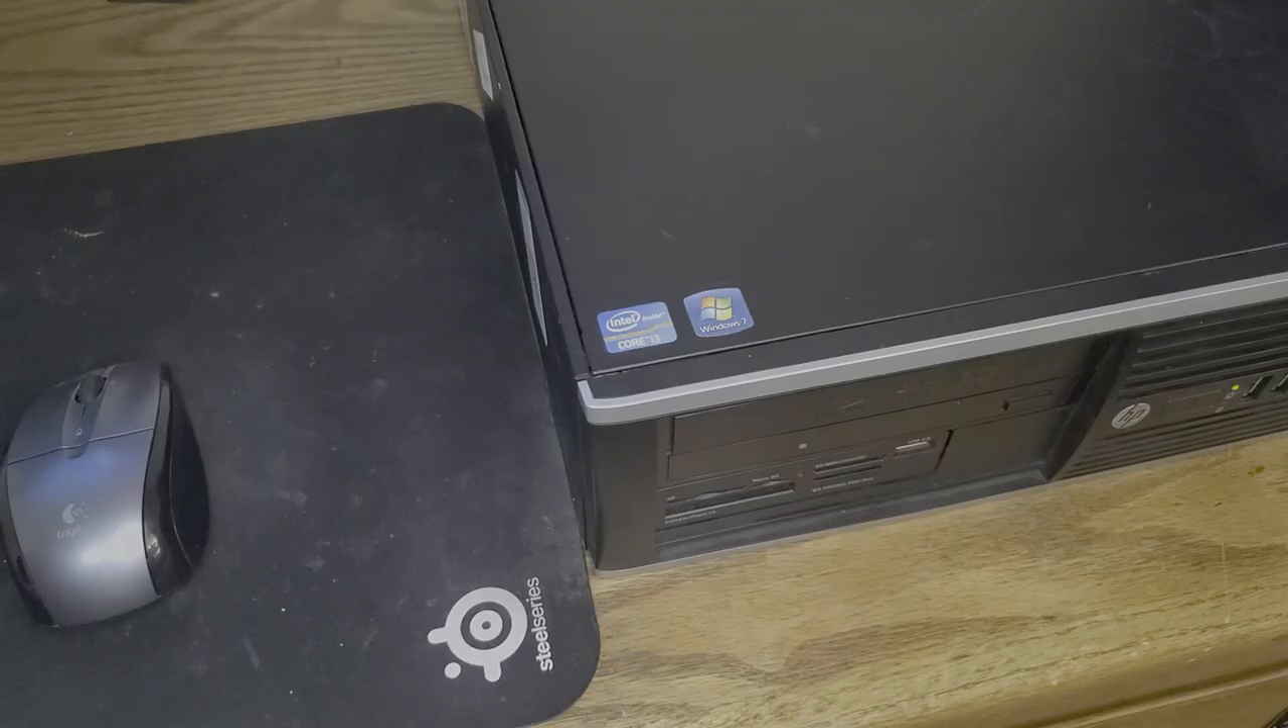Really the only thing left to do is to remove these stickers on here and um we'll be done.